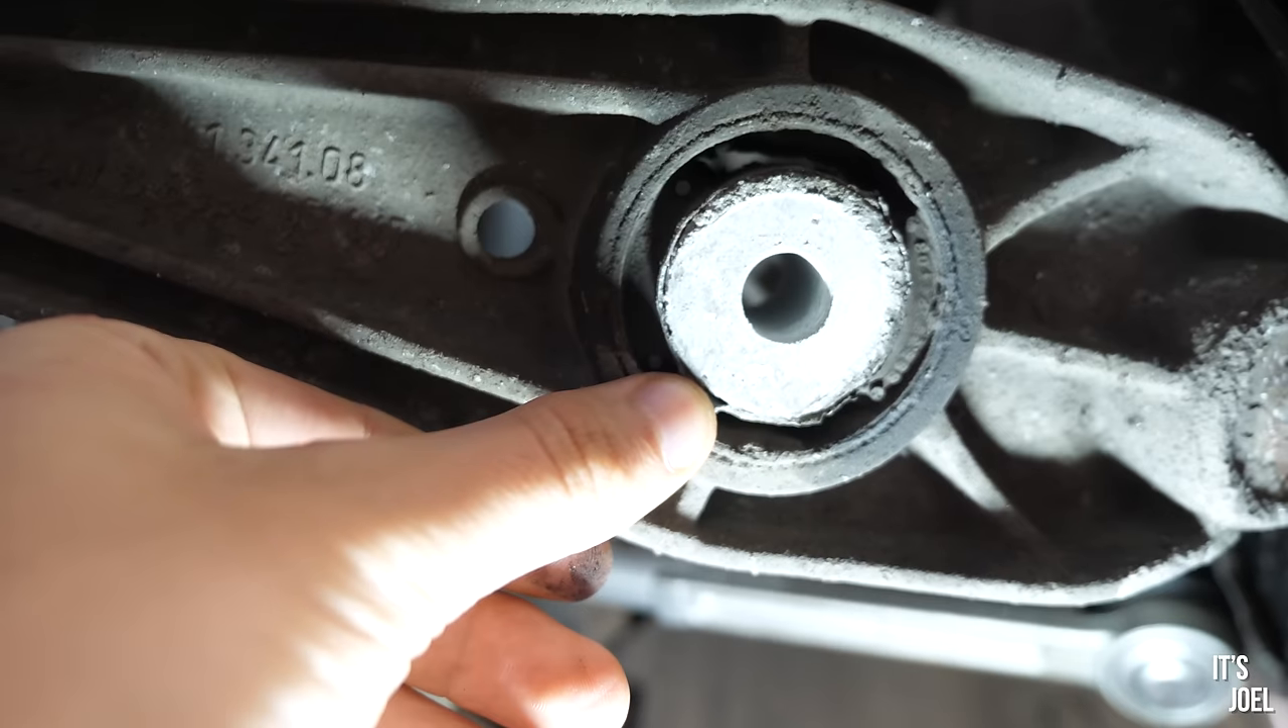You can see how the rubber is coming away from the aluminium insert.